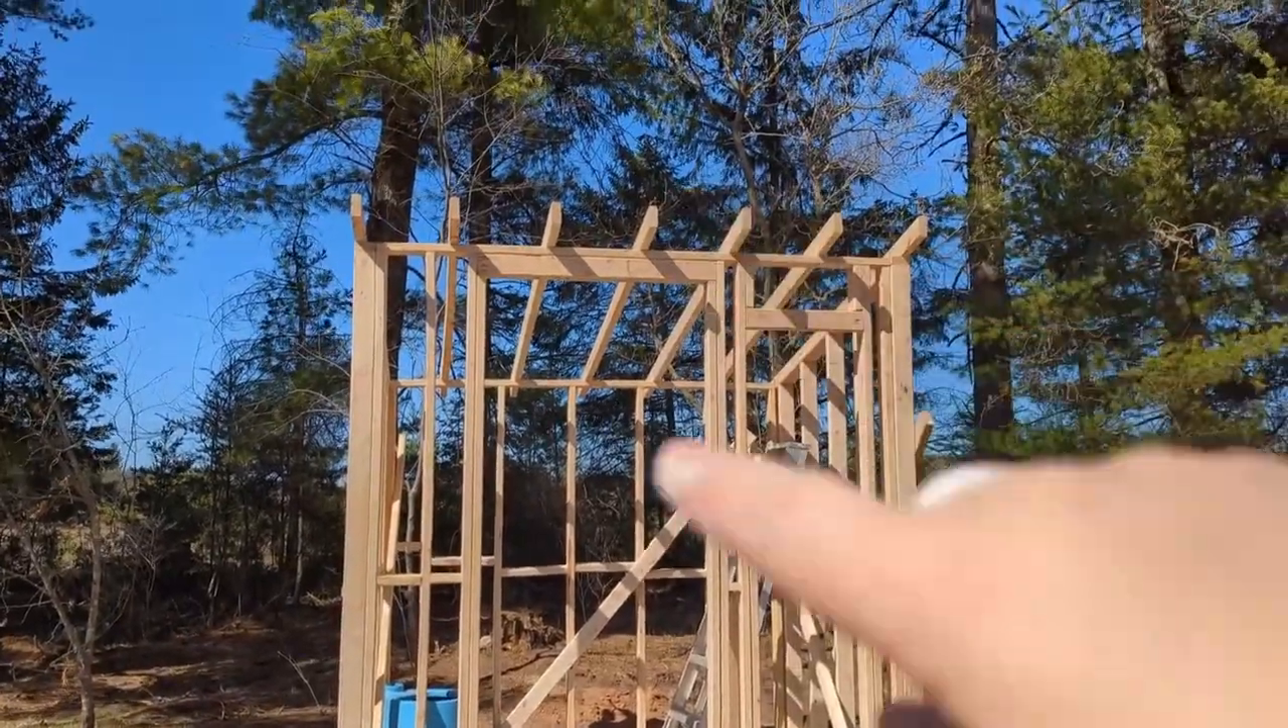So, the walls were up and ready to go in just a few hours.